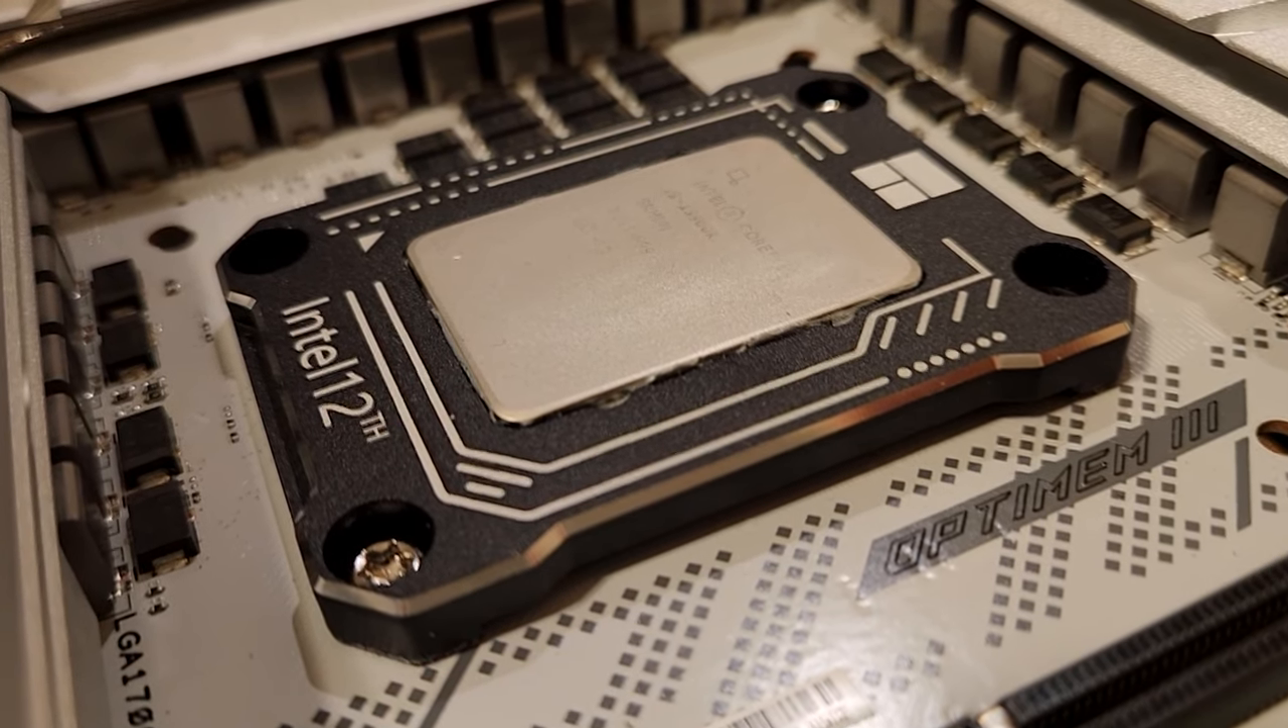Alright, now we've got the chip in place.